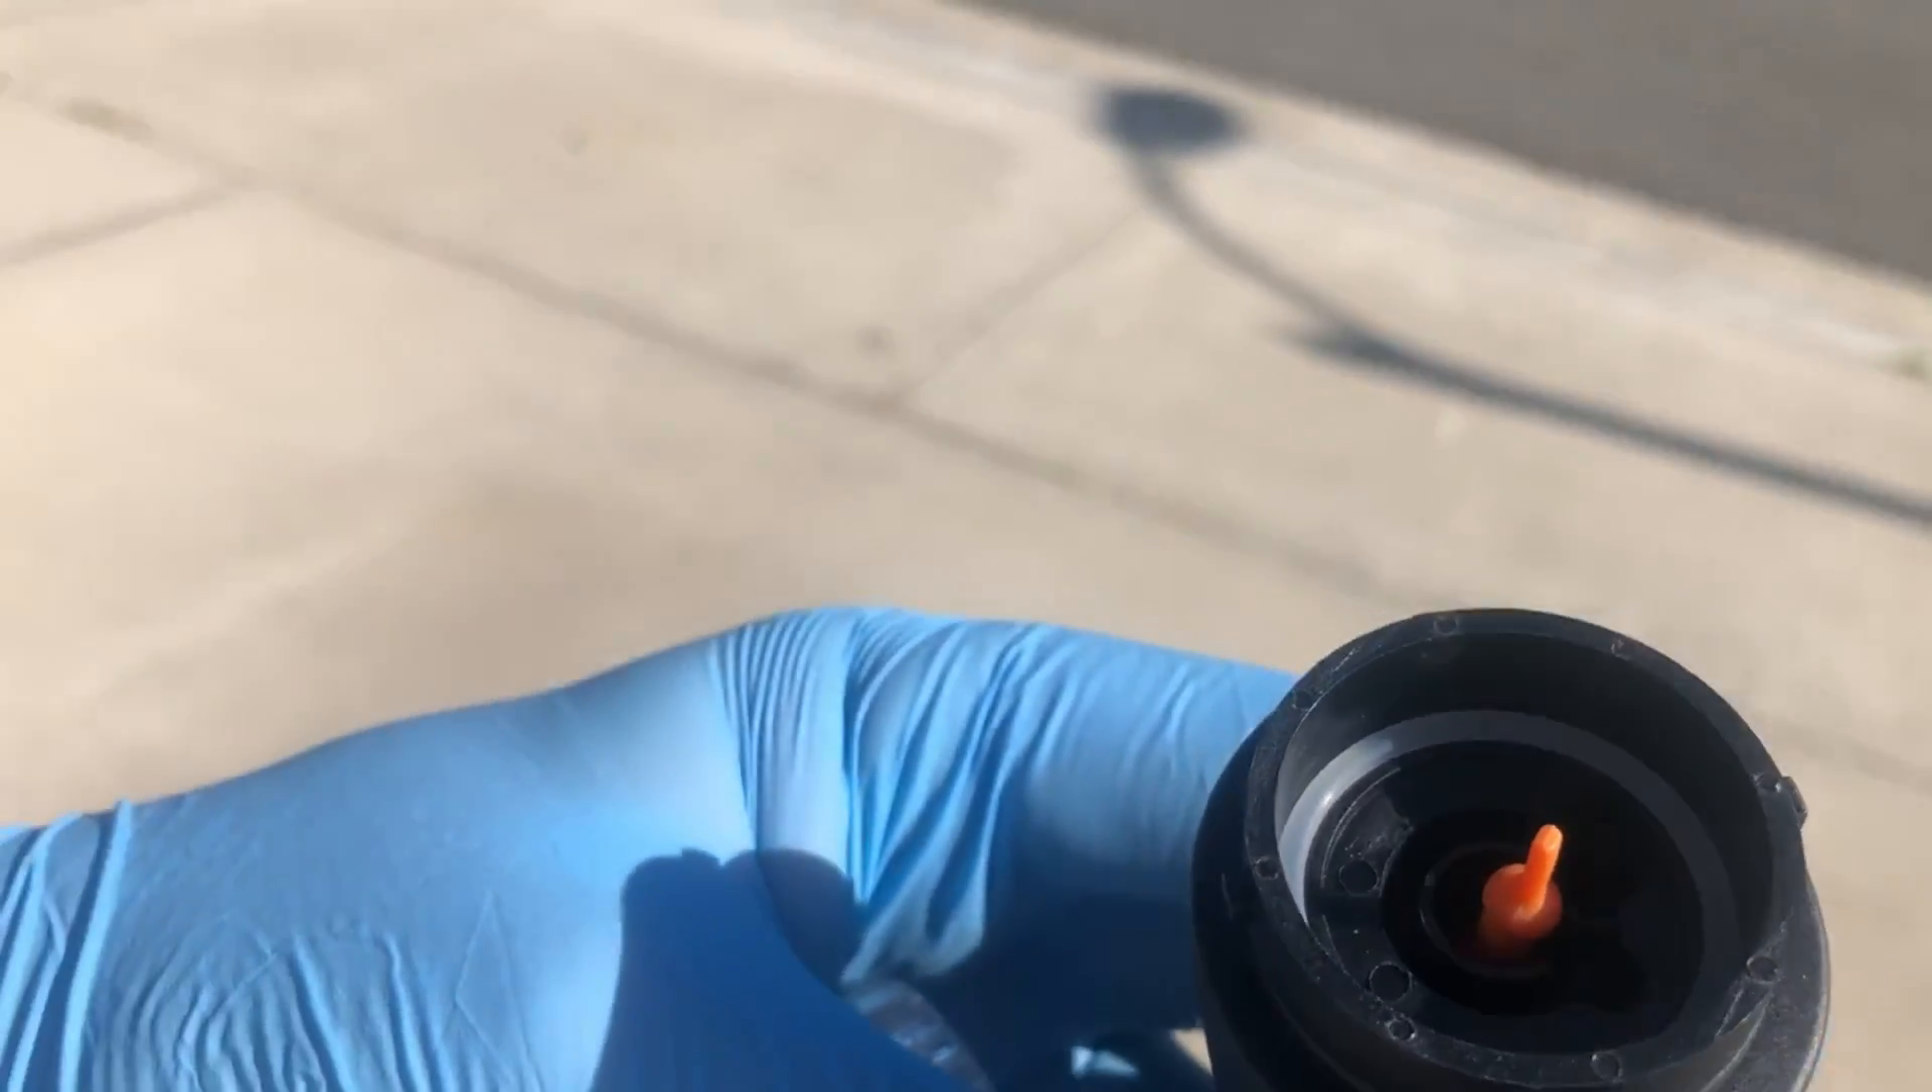Okay so now we got our plug in as you can see it's that little orange thing and then we take our cap and we just pop that back on there like that and twist and there you go.